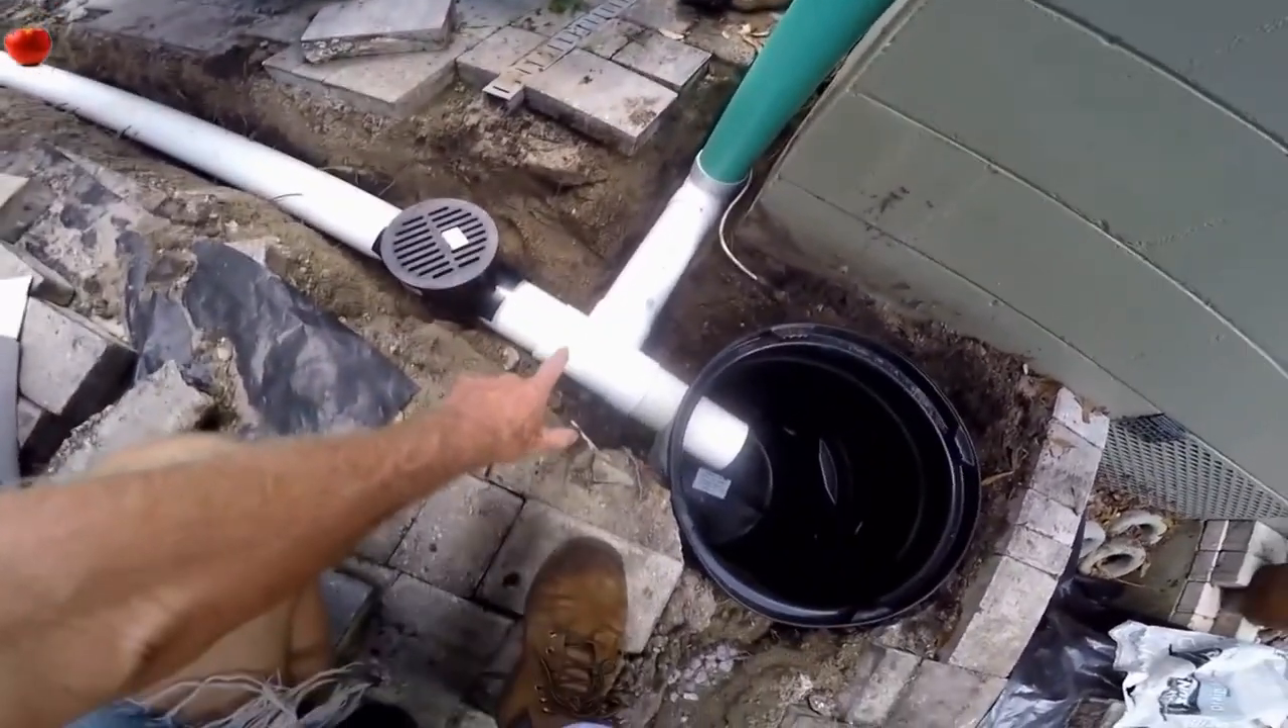Okay, so we've got our plumbing all done. You can see we've got a 4-inch pipe coming up to their downspout.